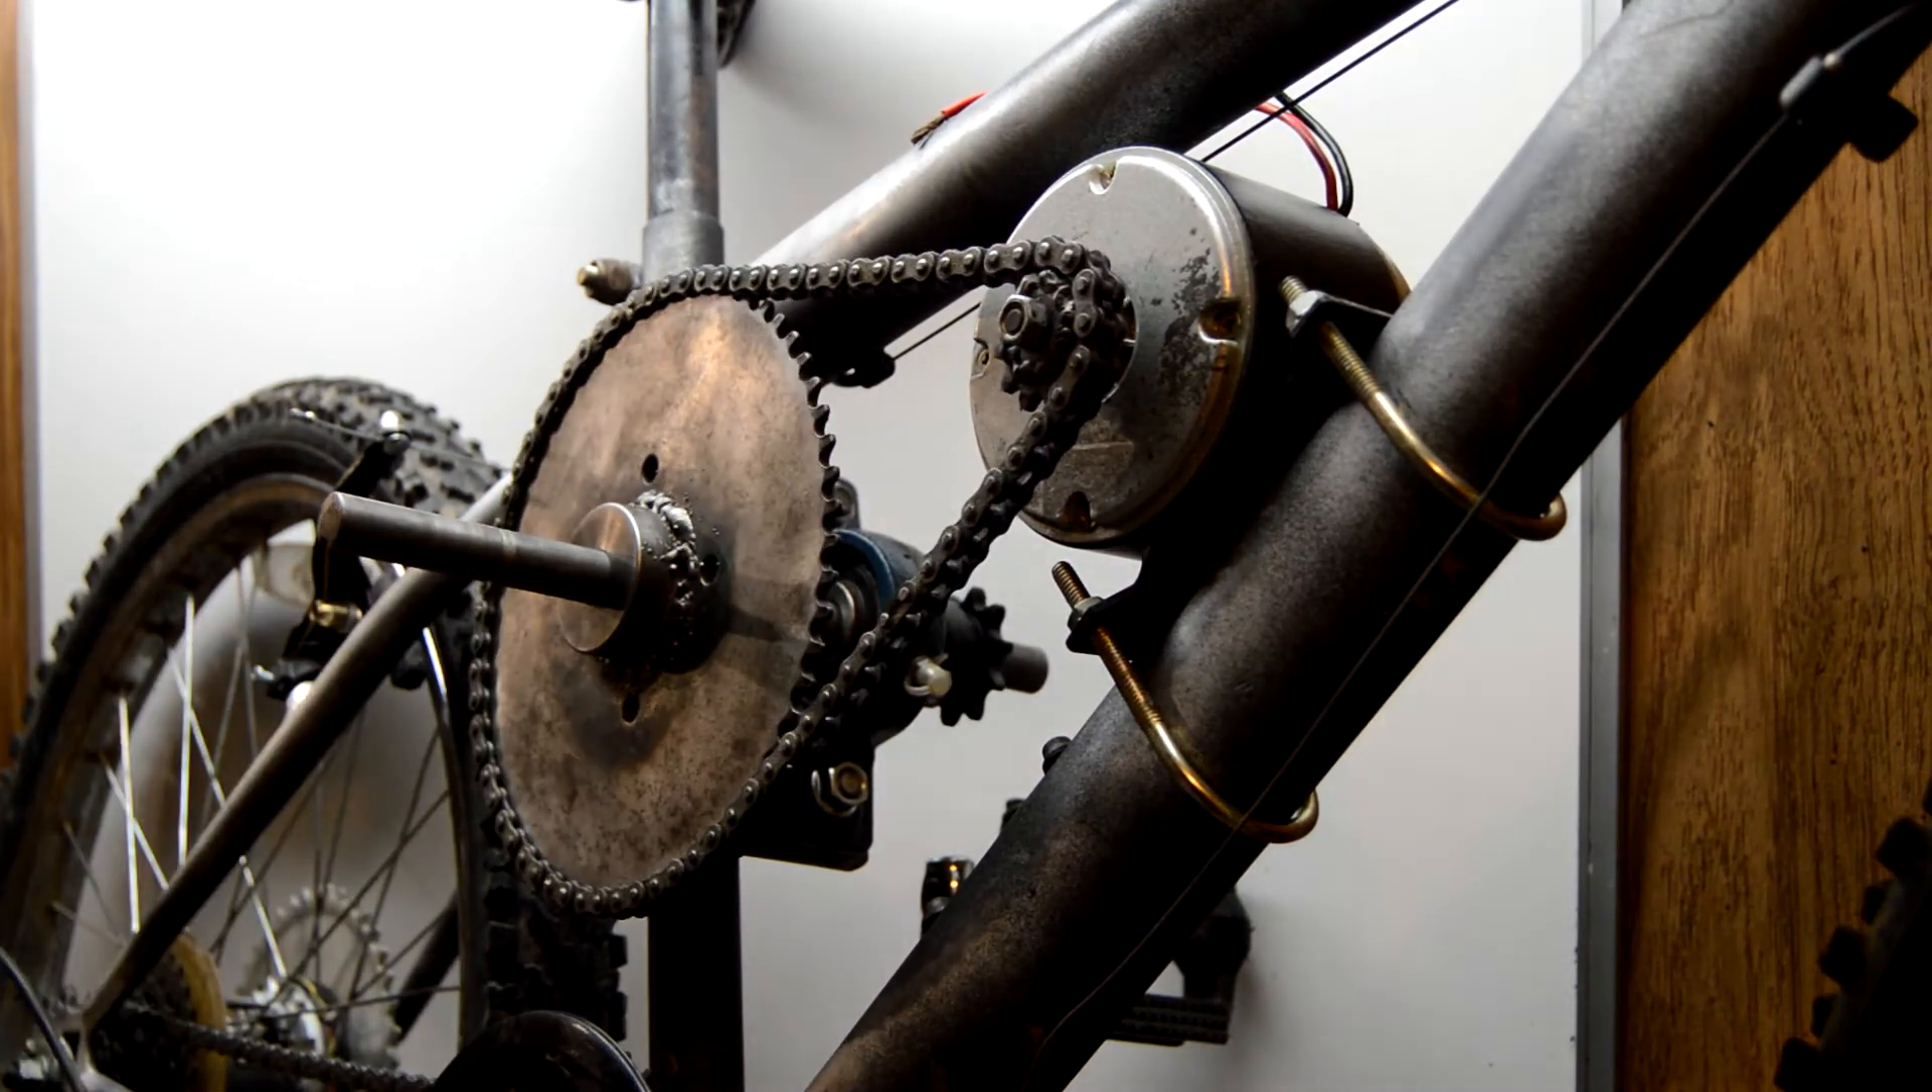Okay, so we got the front part of our chain done, or front chain on our jack shaft done.